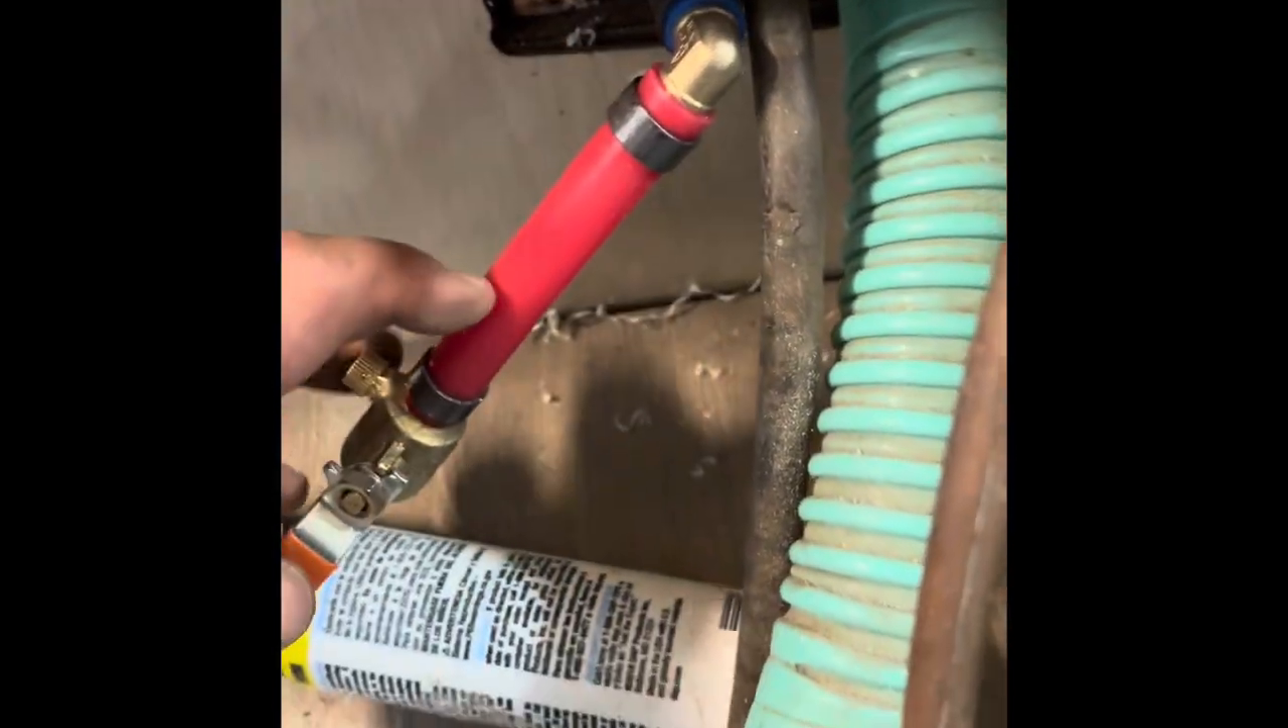All right so now i got my valve crimped on here.